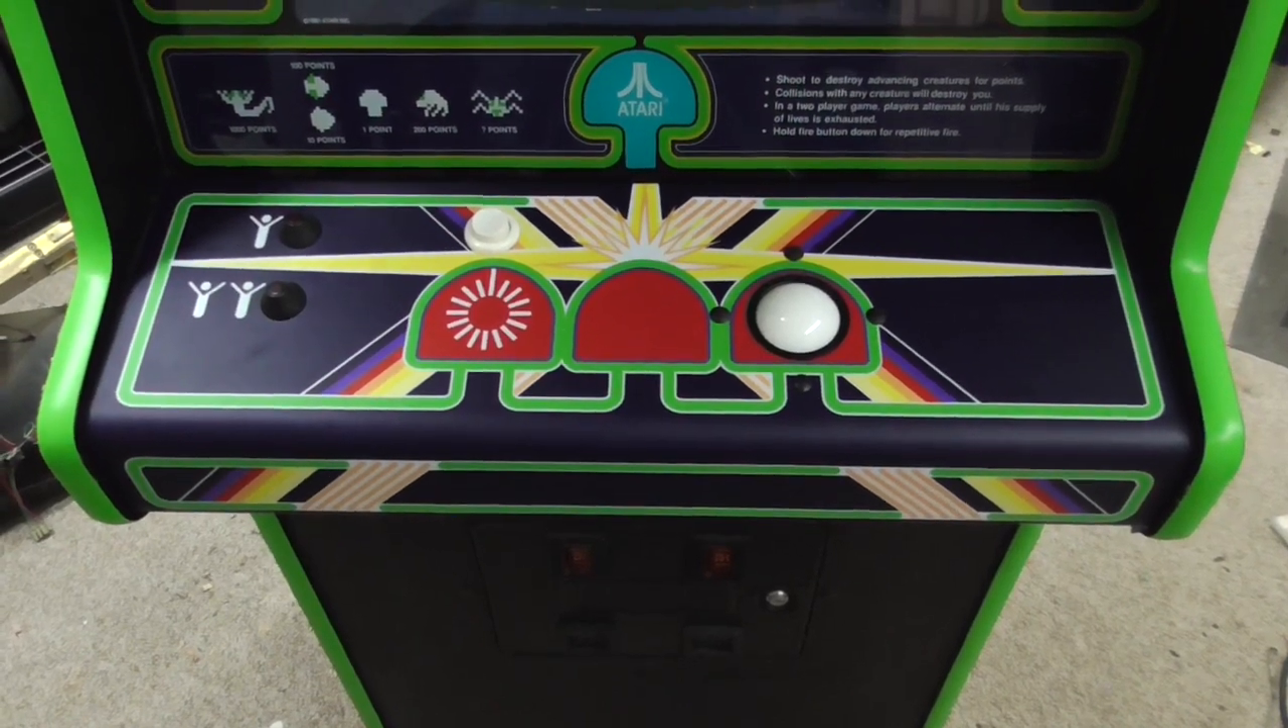I went ahead and put the control panel back on. I didn't film putting the overlay on because it's kind of tricky getting them on straight.